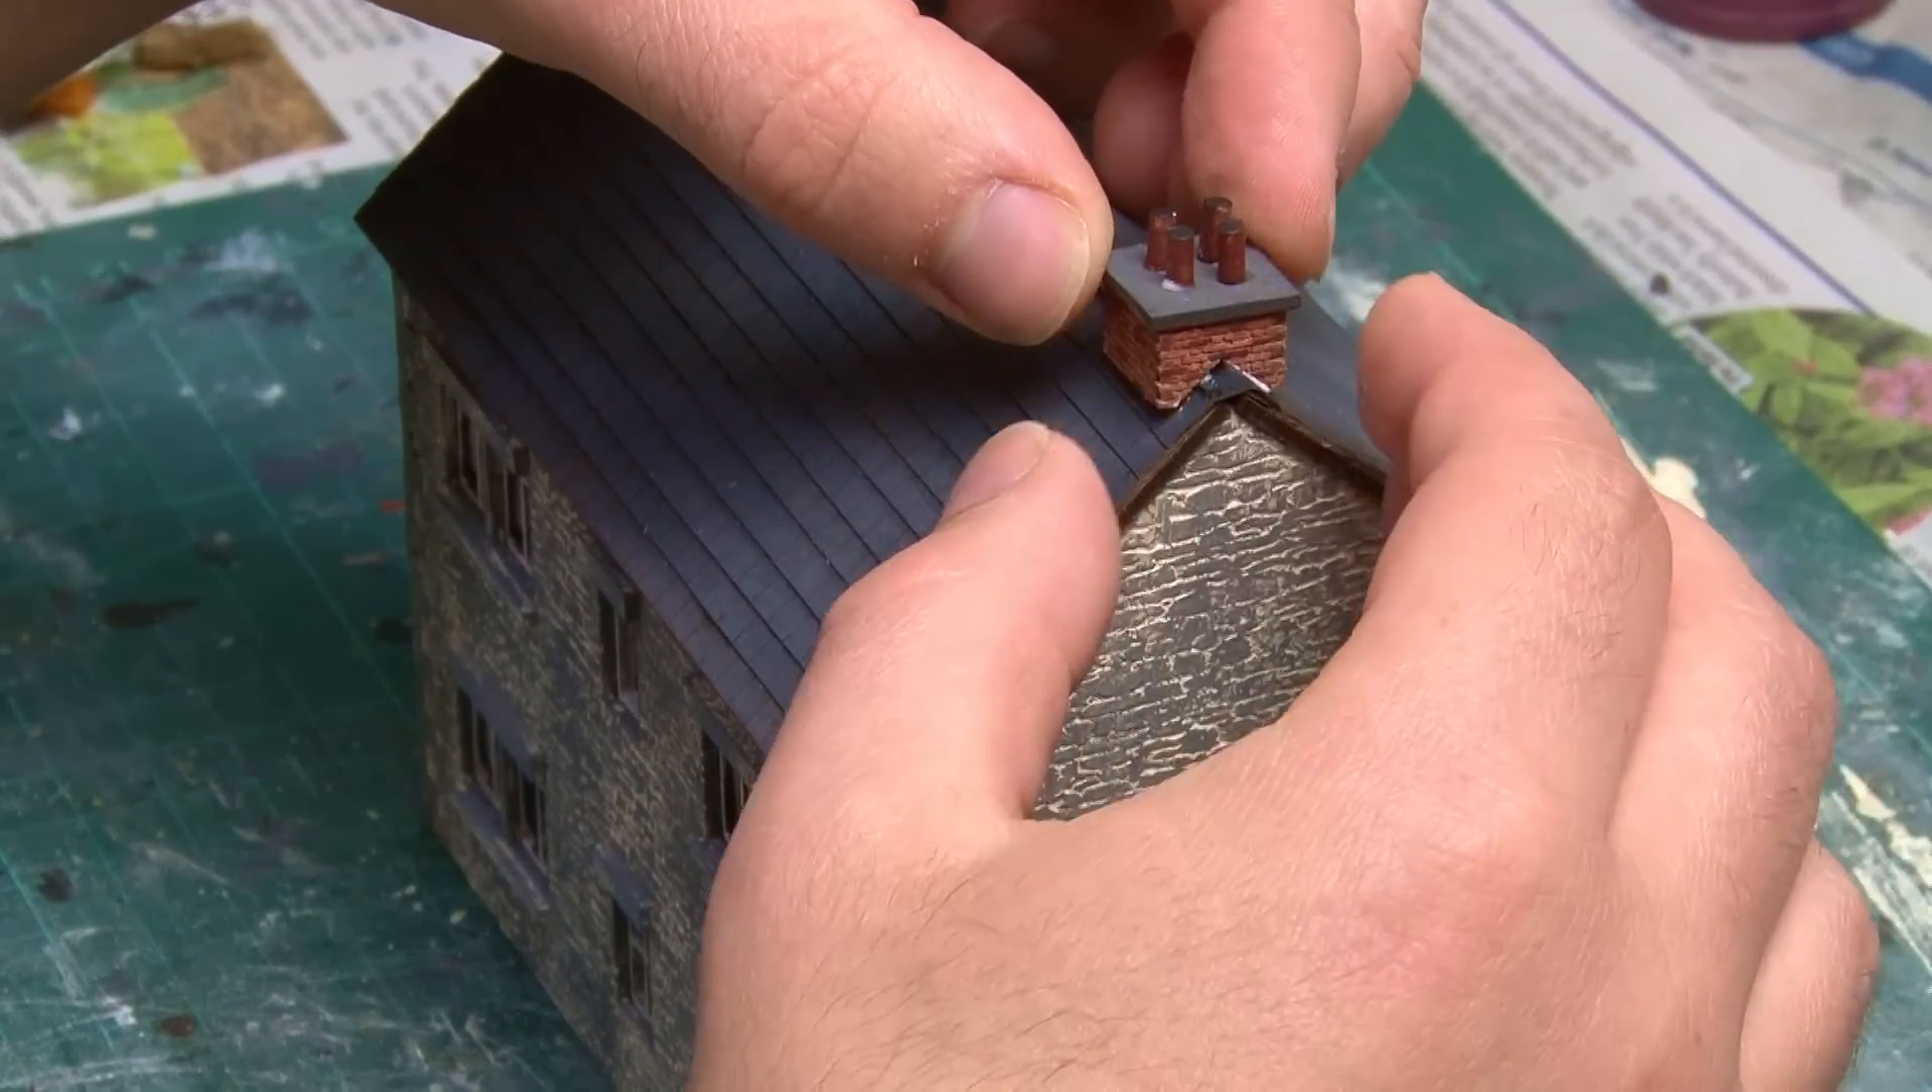And last but not least, the chimney is slotted over the top. You may notice I've also picked out a few individual bricks in brown just for some added variation.